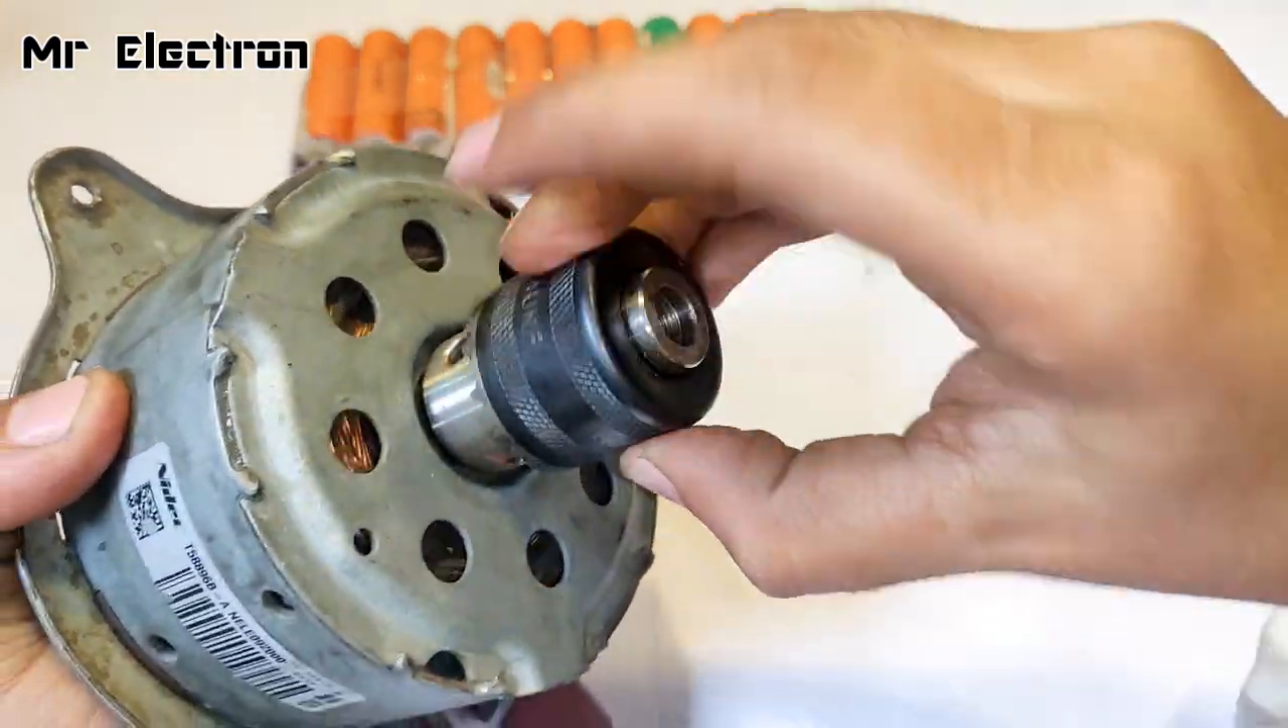So guys, here as you can see that I have connected a drill chuck to the shaft of this motor so that the rotation of the motor is visible pretty good.